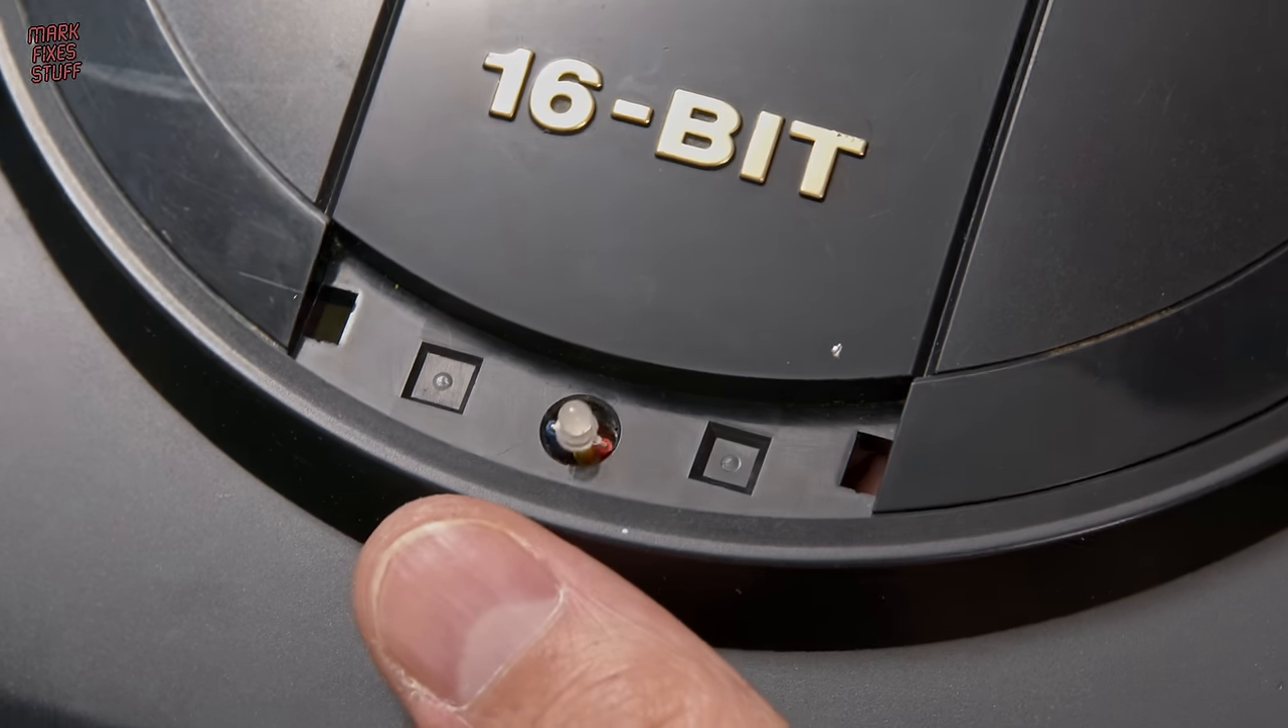I also found that the hole in the case wasn't big enough, so I've reamed out the rest of the aperture, and now that LED will fit all the way through.